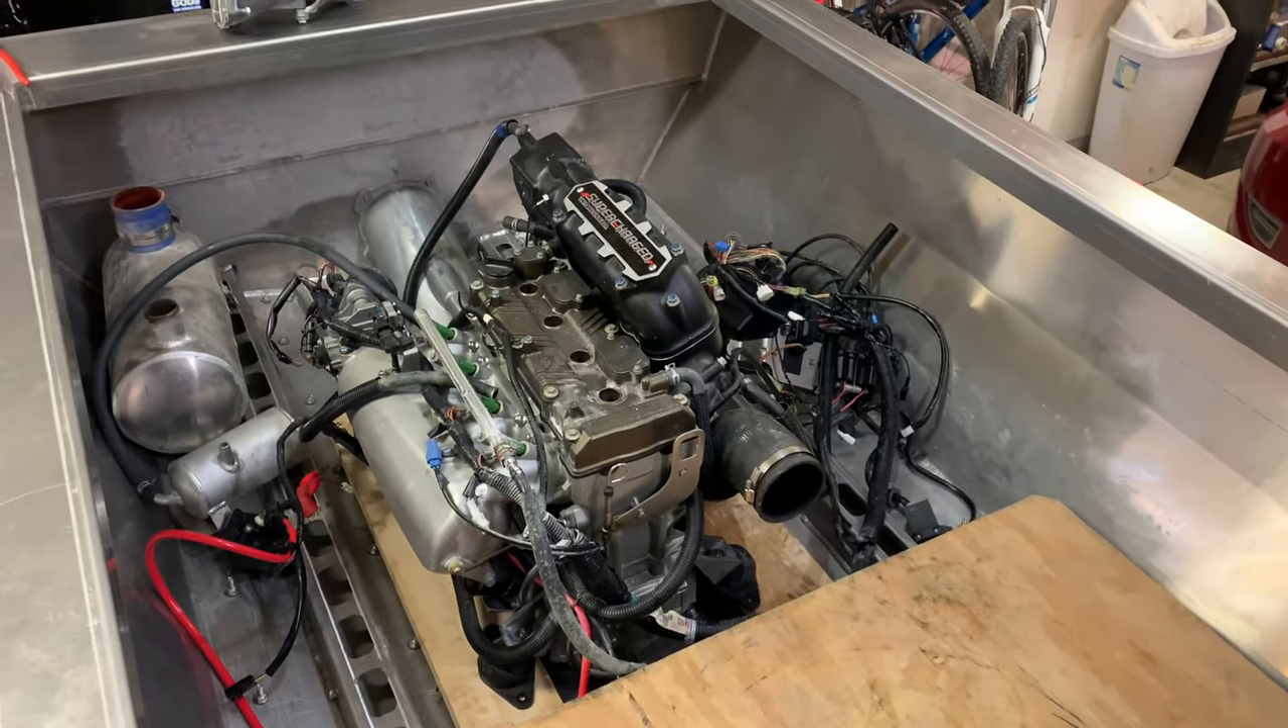We now have the motor in and, uh, it's starting to look like it belongs in here.